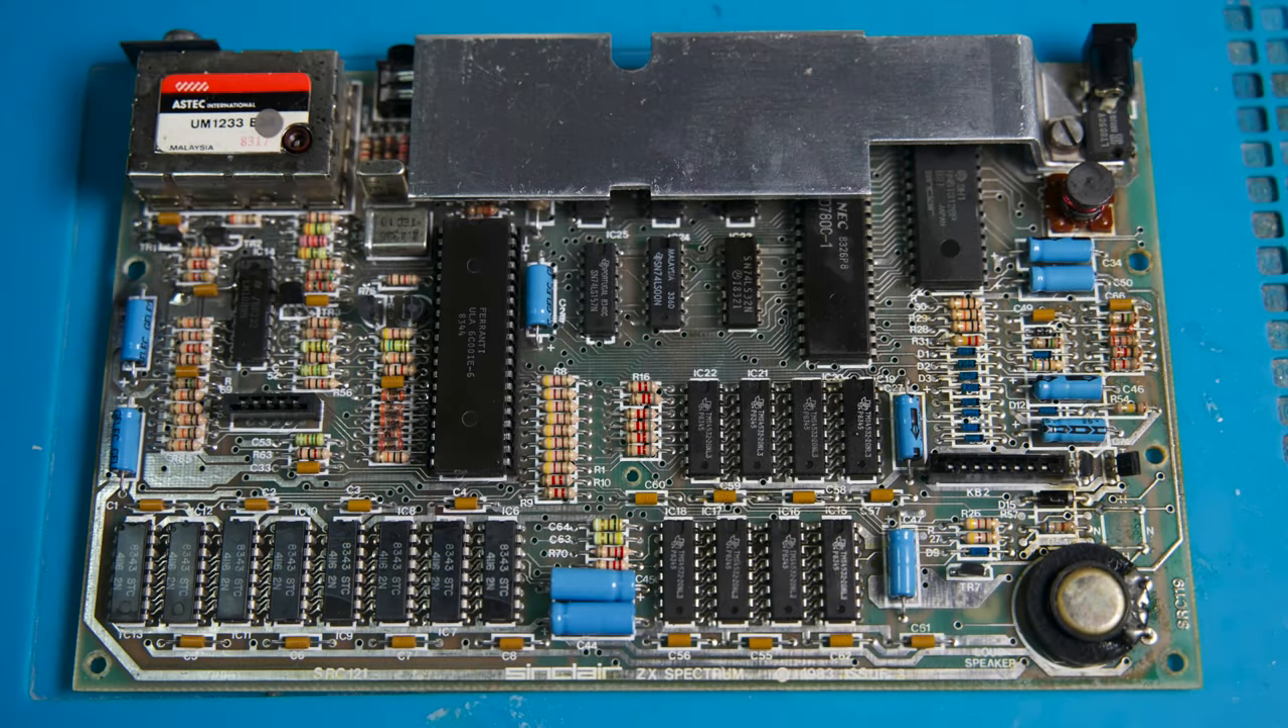With the main board now removed let's now talk about the ZX Spectrum's hardware.